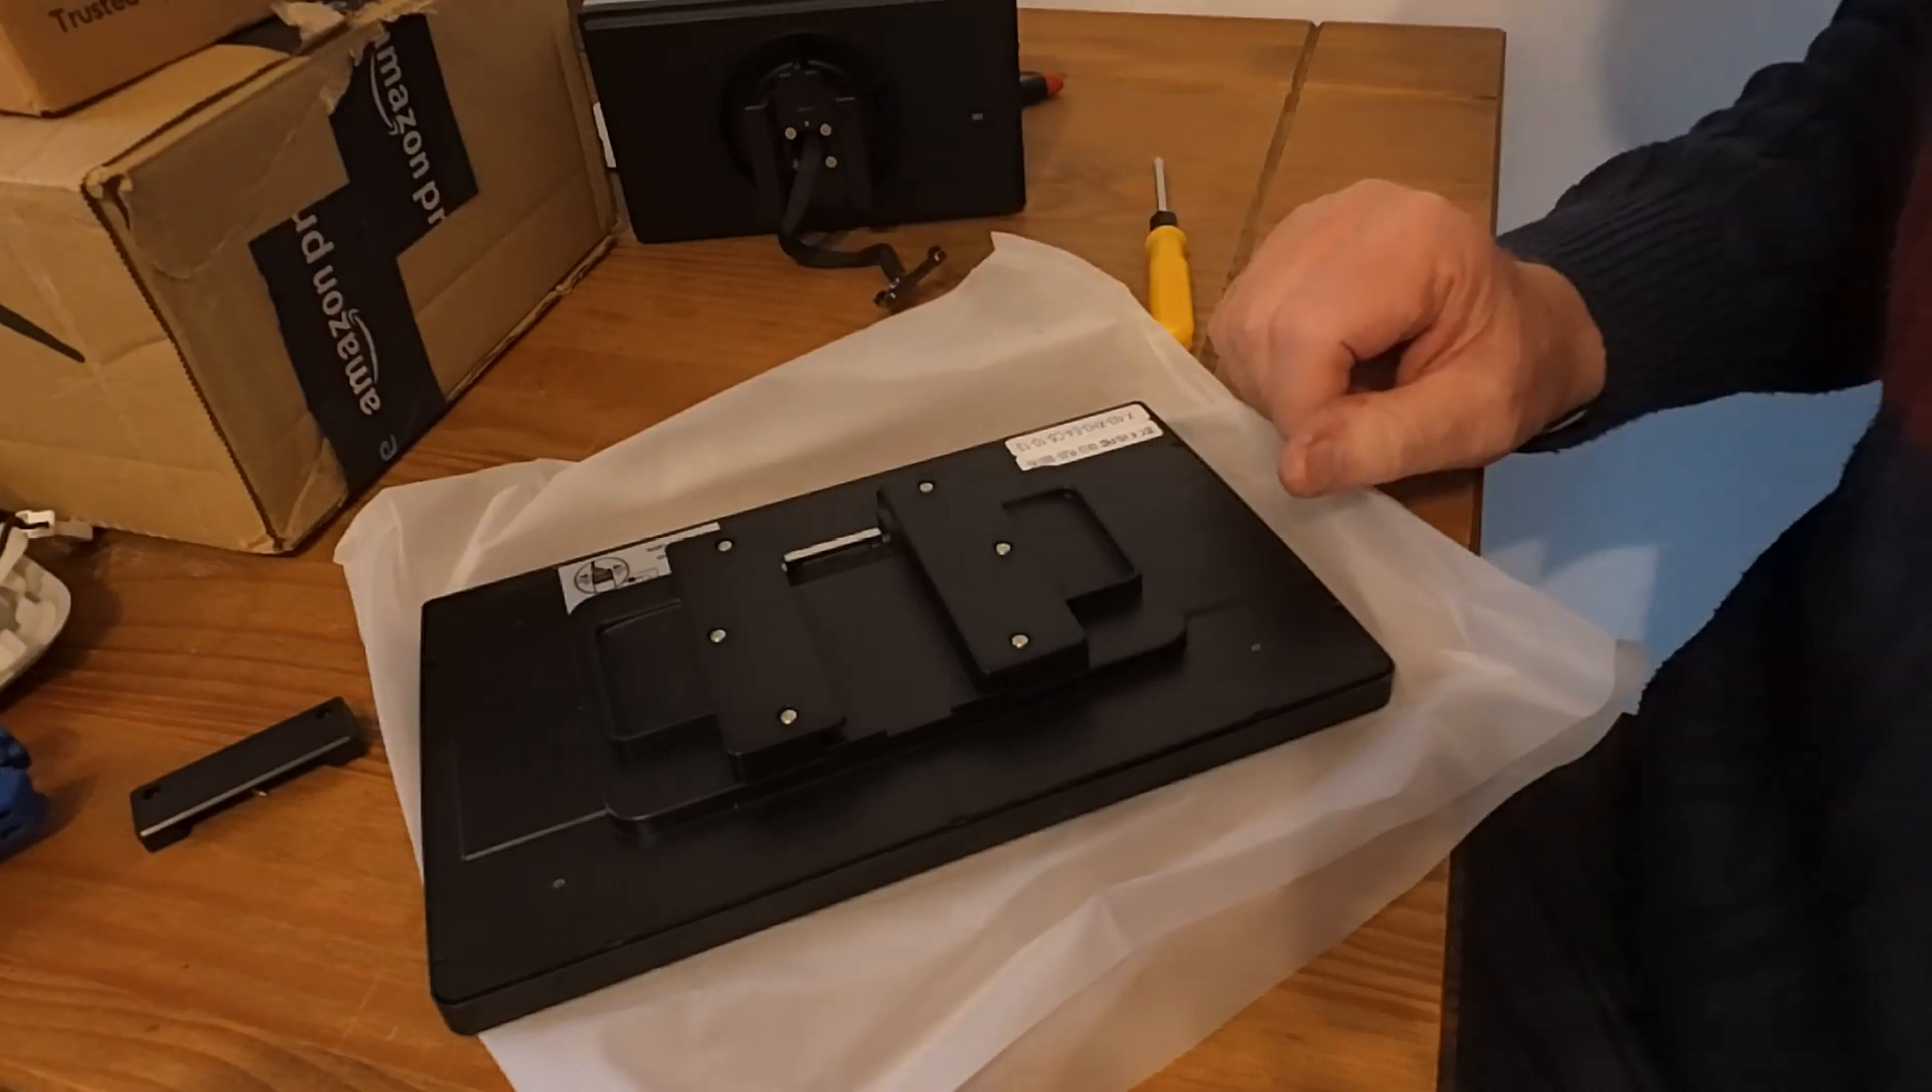Now we've detached the base unit from the screen.